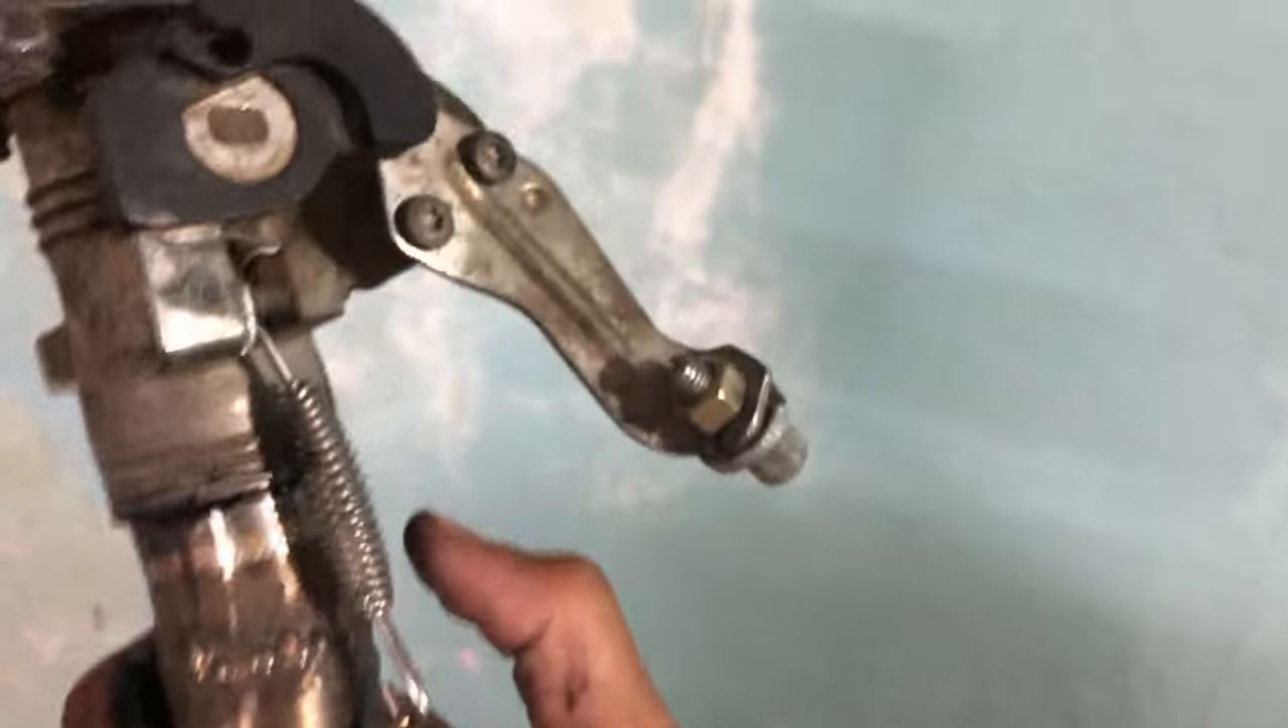यहां पर मैंने एक एजस्टिमेंट के लिए भी स्कुरू लगा दिया हूं।